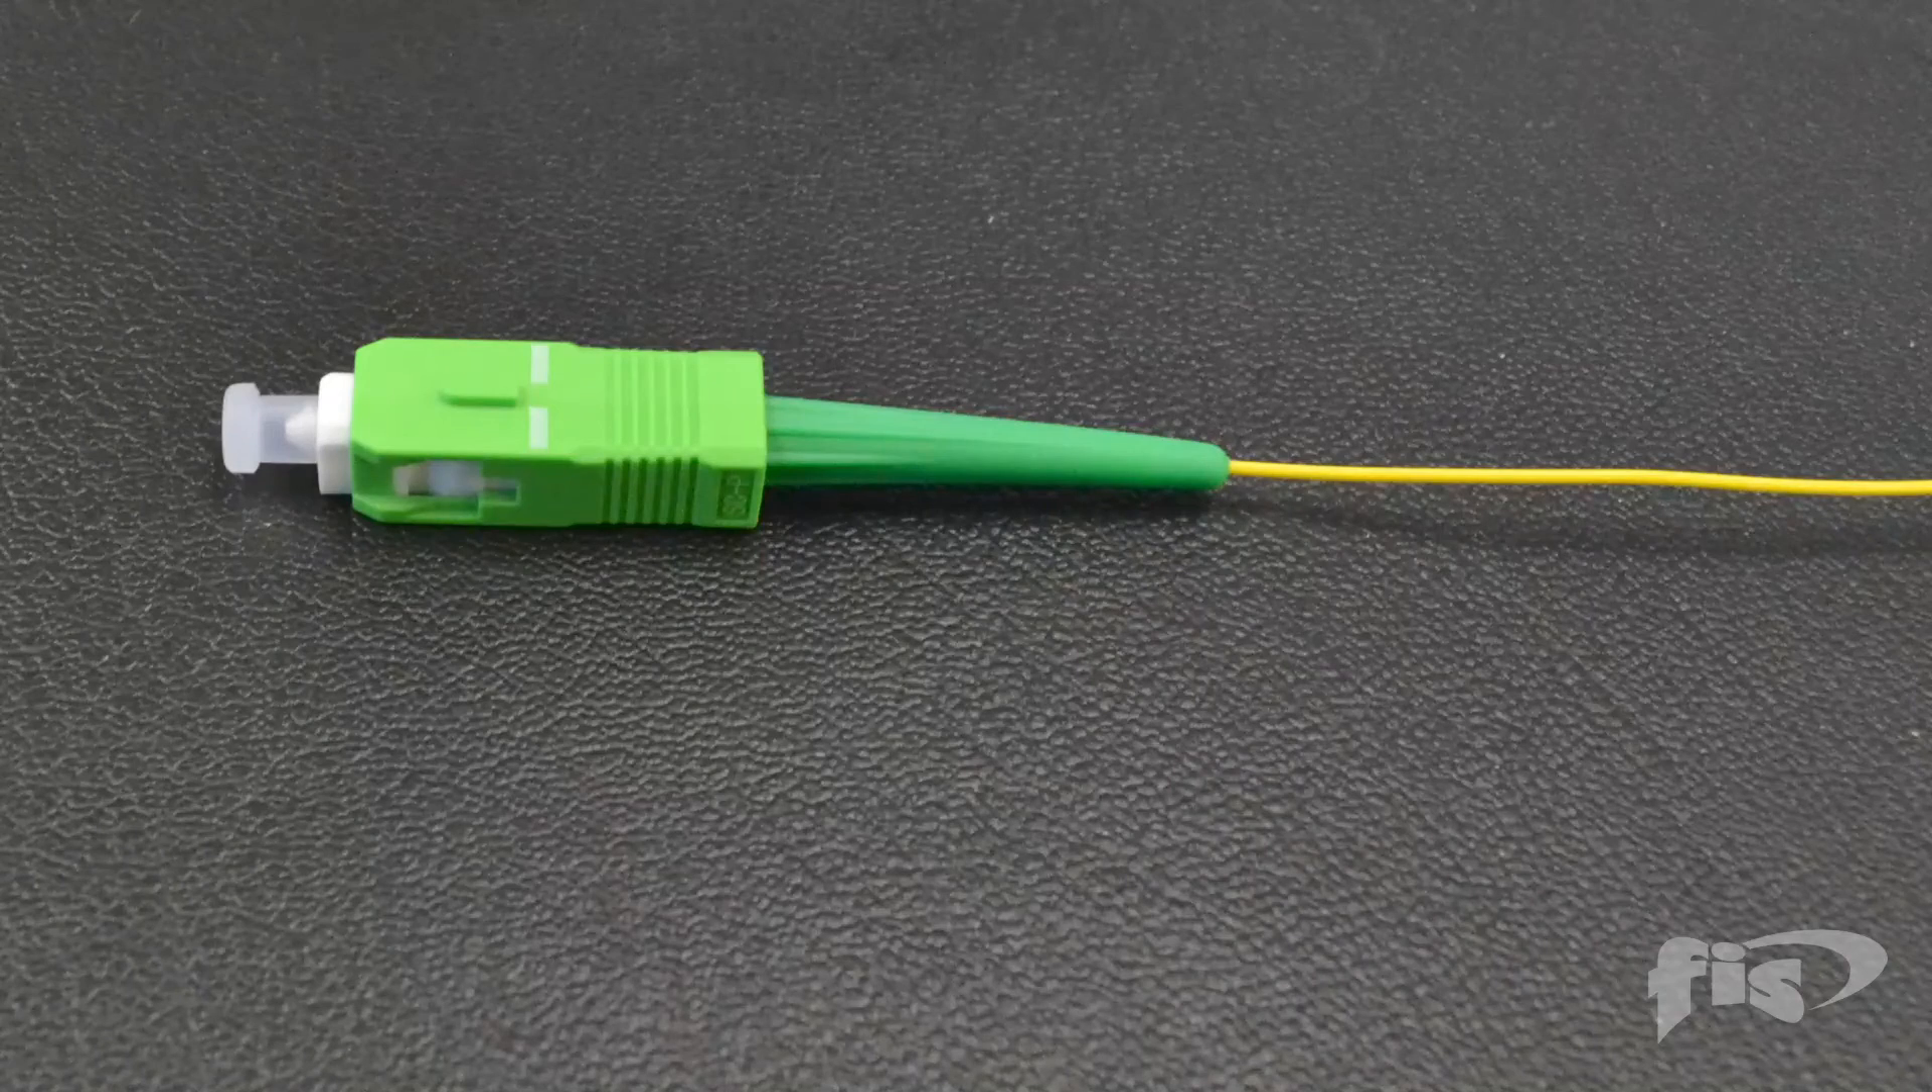The termination of the FIS 900 micron cheetah splice on connector is now complete.